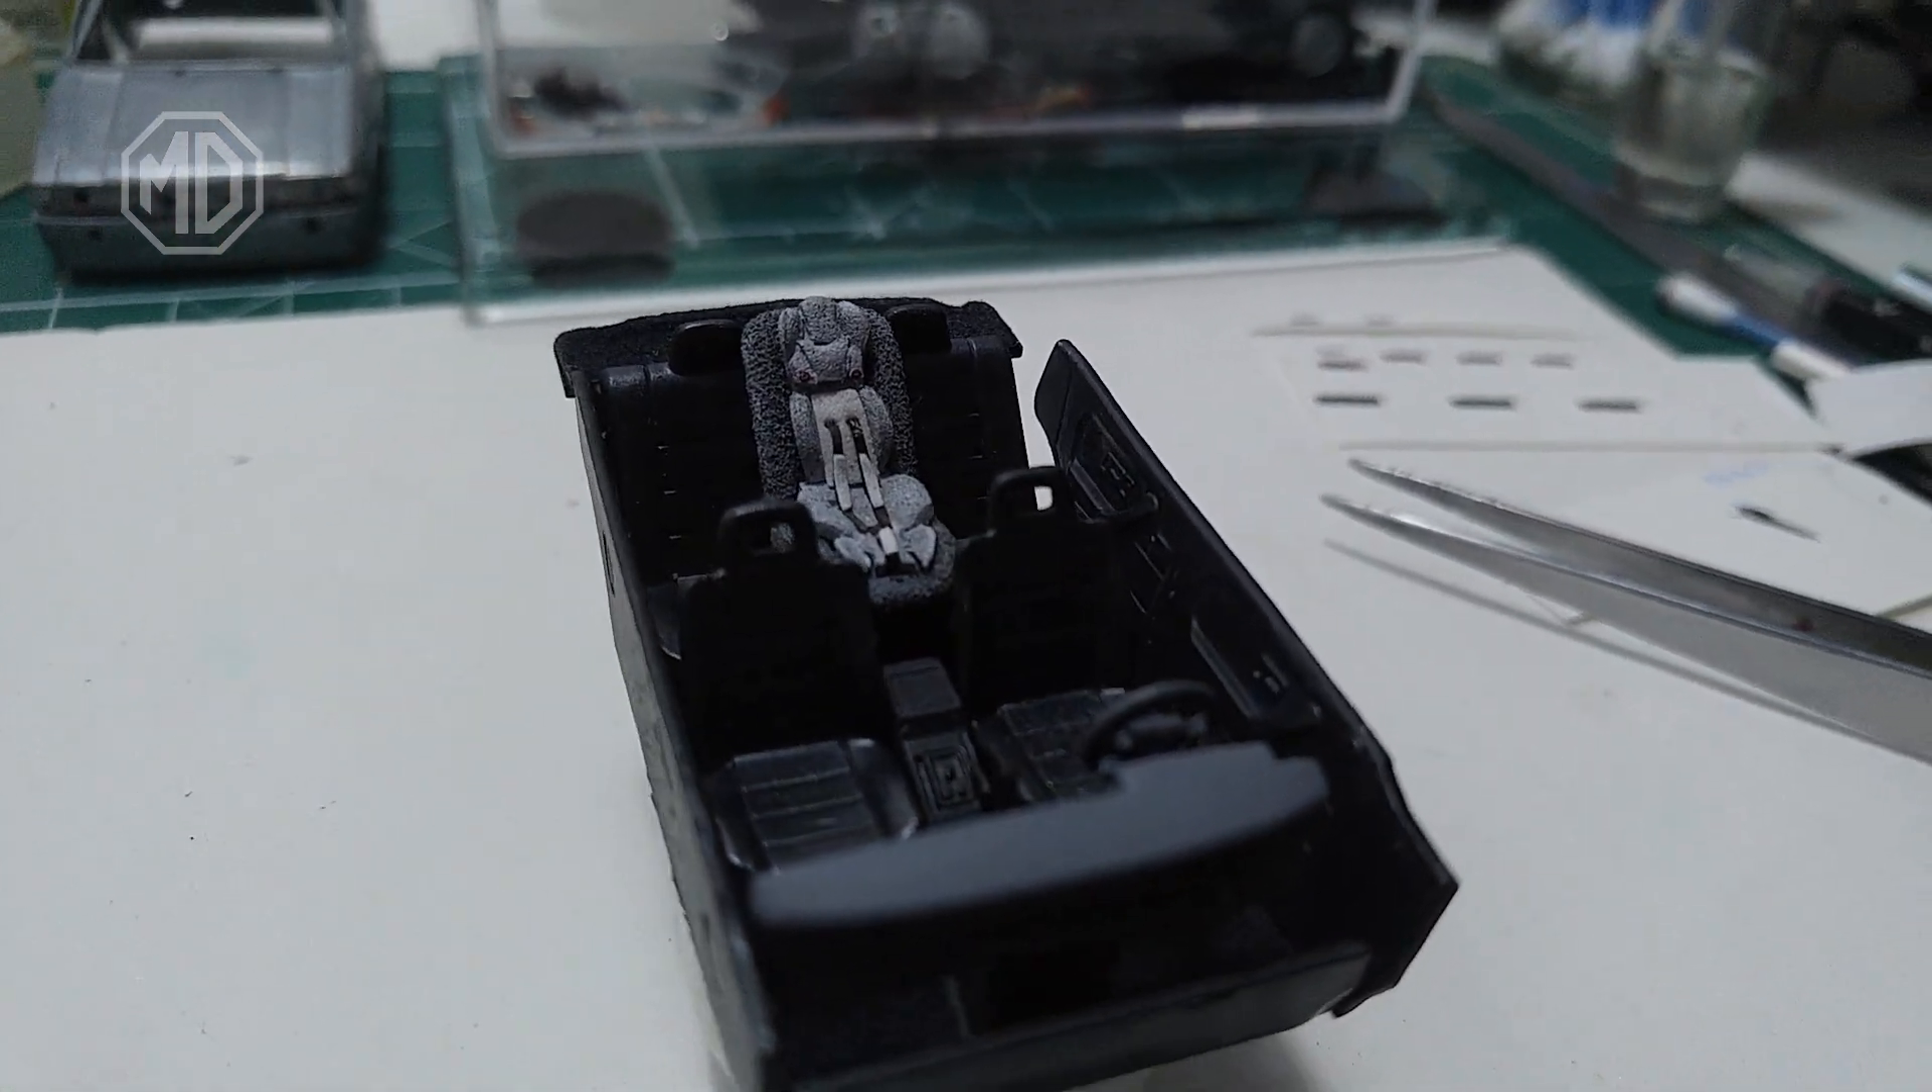O interior está montado, a cadeirinha infantil do banco traseiro foi fixada e ela é a cereja do bolo deste interior.